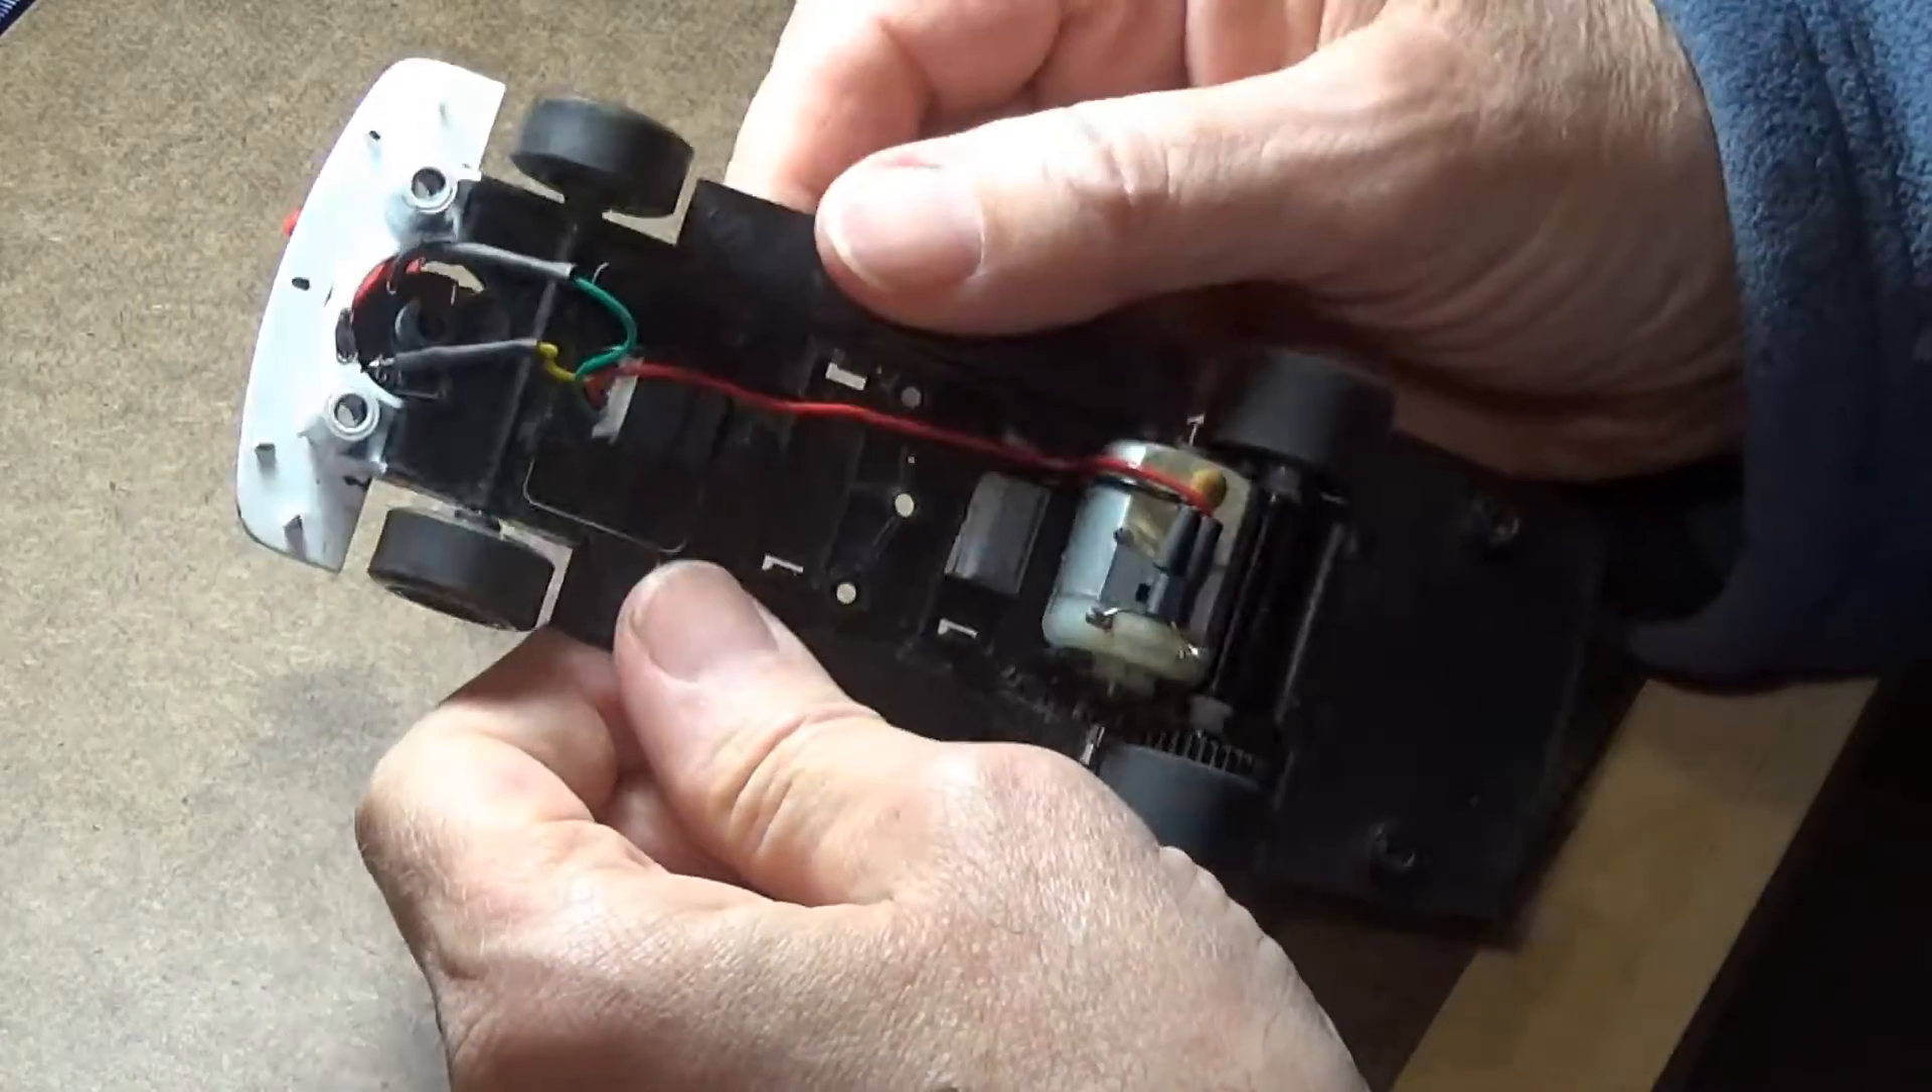So I pulled the body off, and you can see here, I haven't done much with these cars.